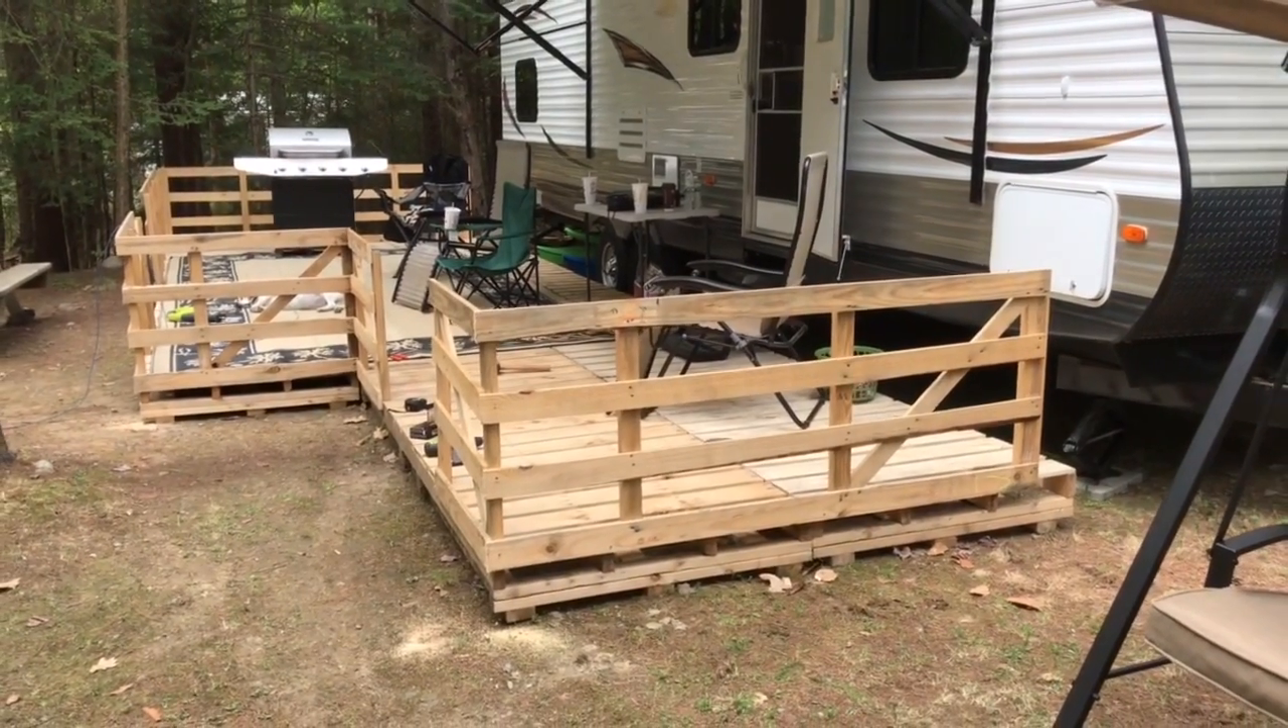Alright so I put the last of my railings up and this is a free deck I got this it's all pallets and they're actually crates got all the sides off the crates and went together real fast.